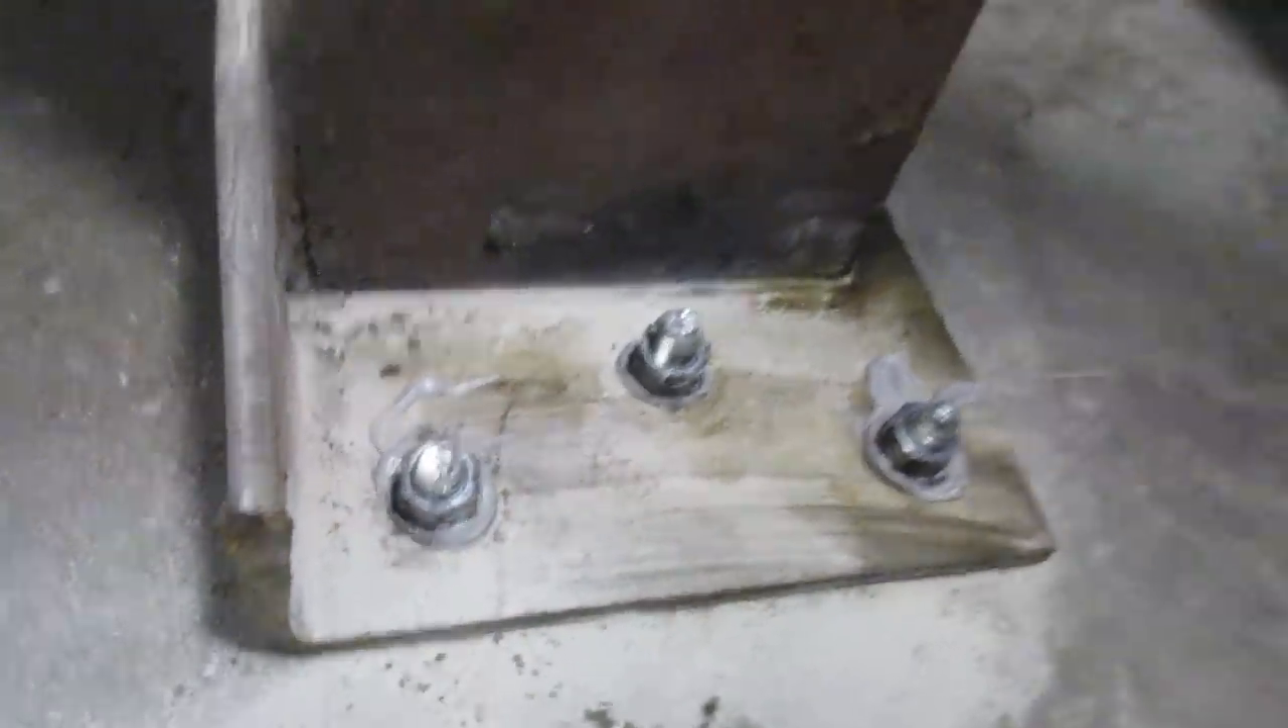Okay so we got our bolts in.